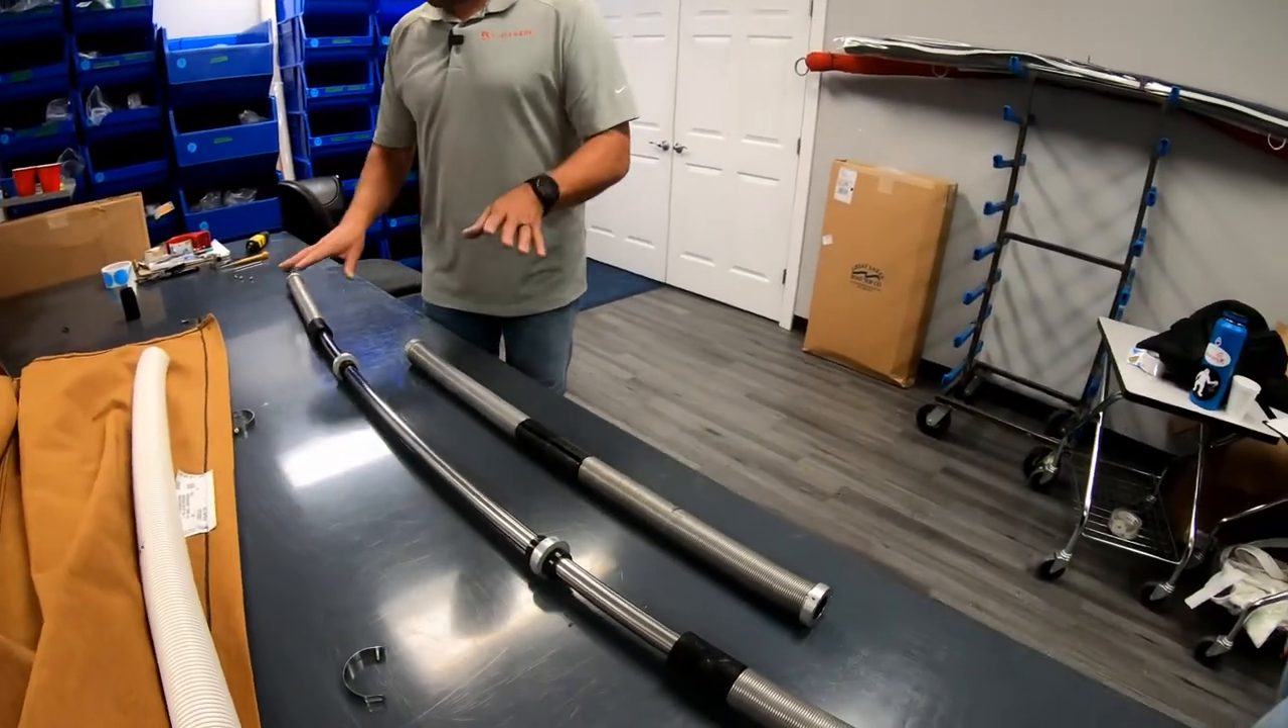So now that we've got the tube off, we've got all the roller components exposed.